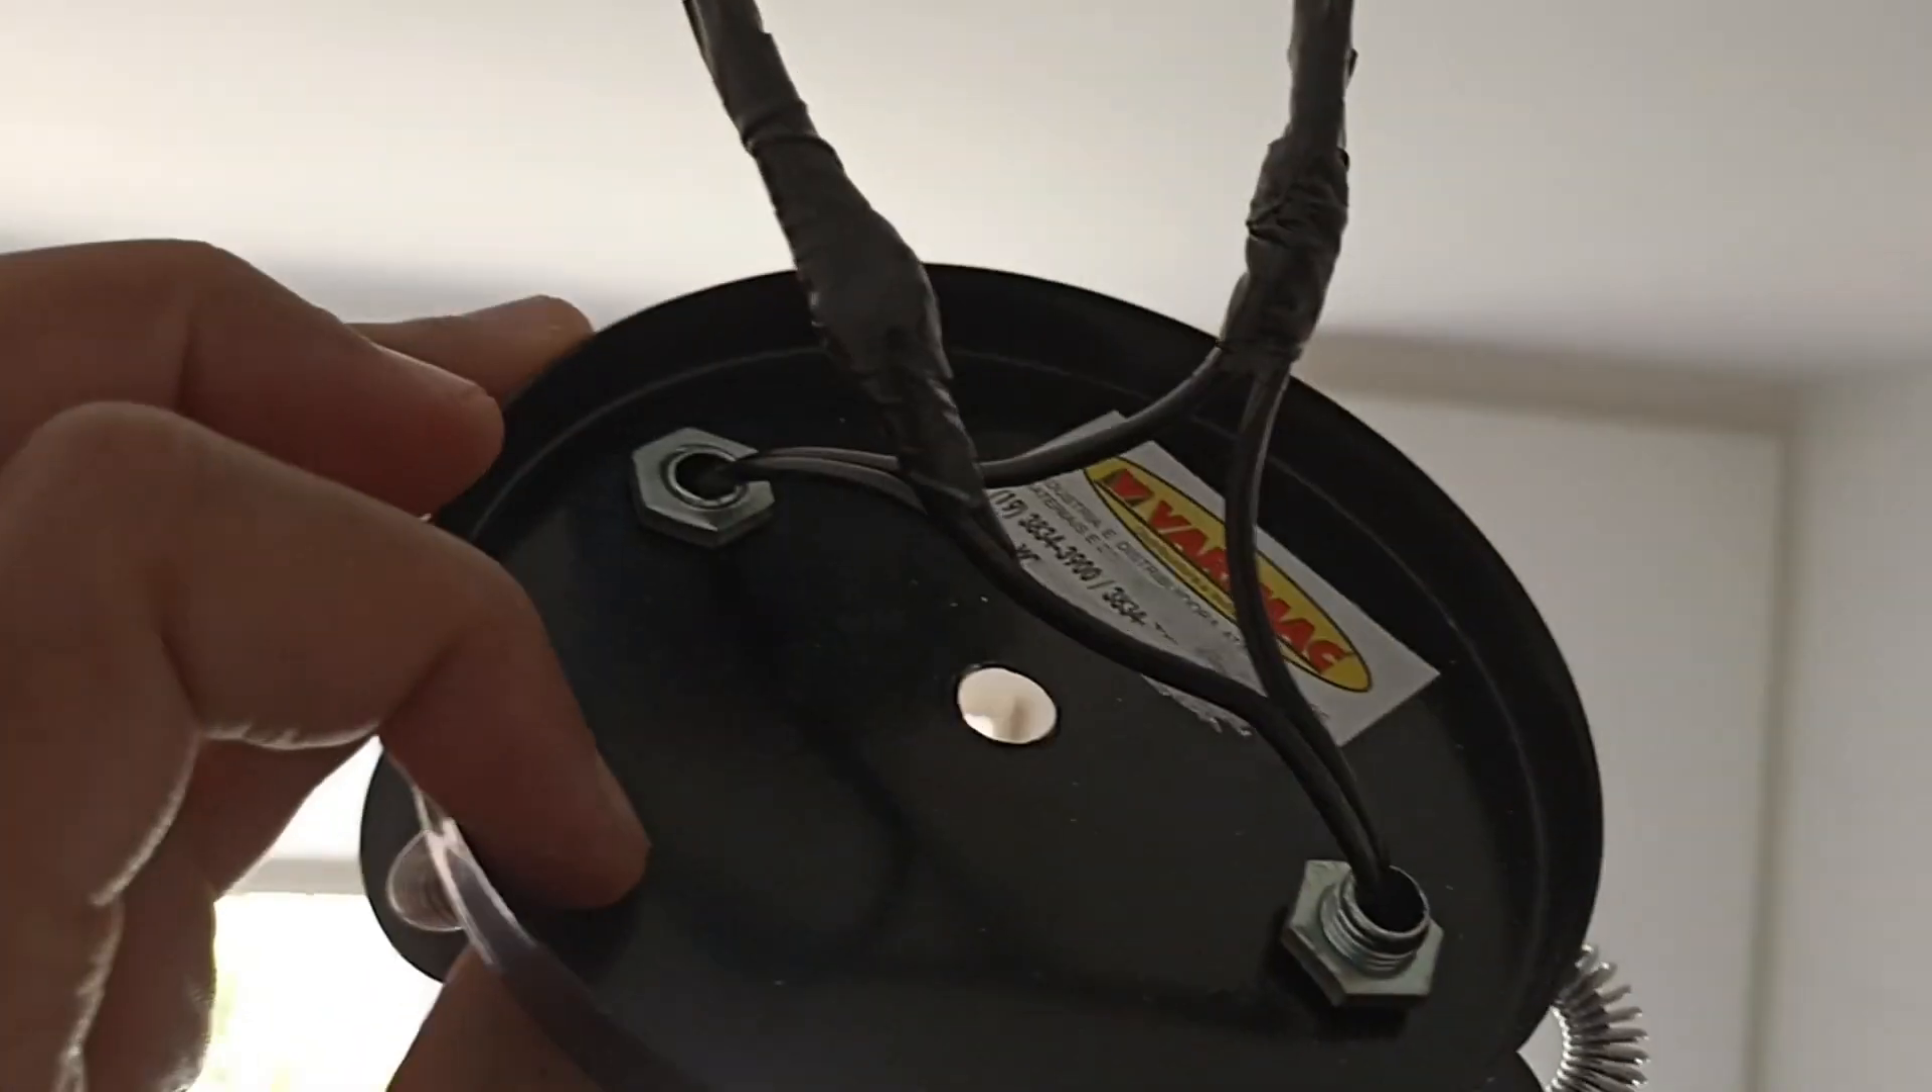Então aqui eu já fiz a ligação da fiação pessoal já isolei com fita isolante tá agora é só a gente fixar lá no teto de forma definitiva e testar.